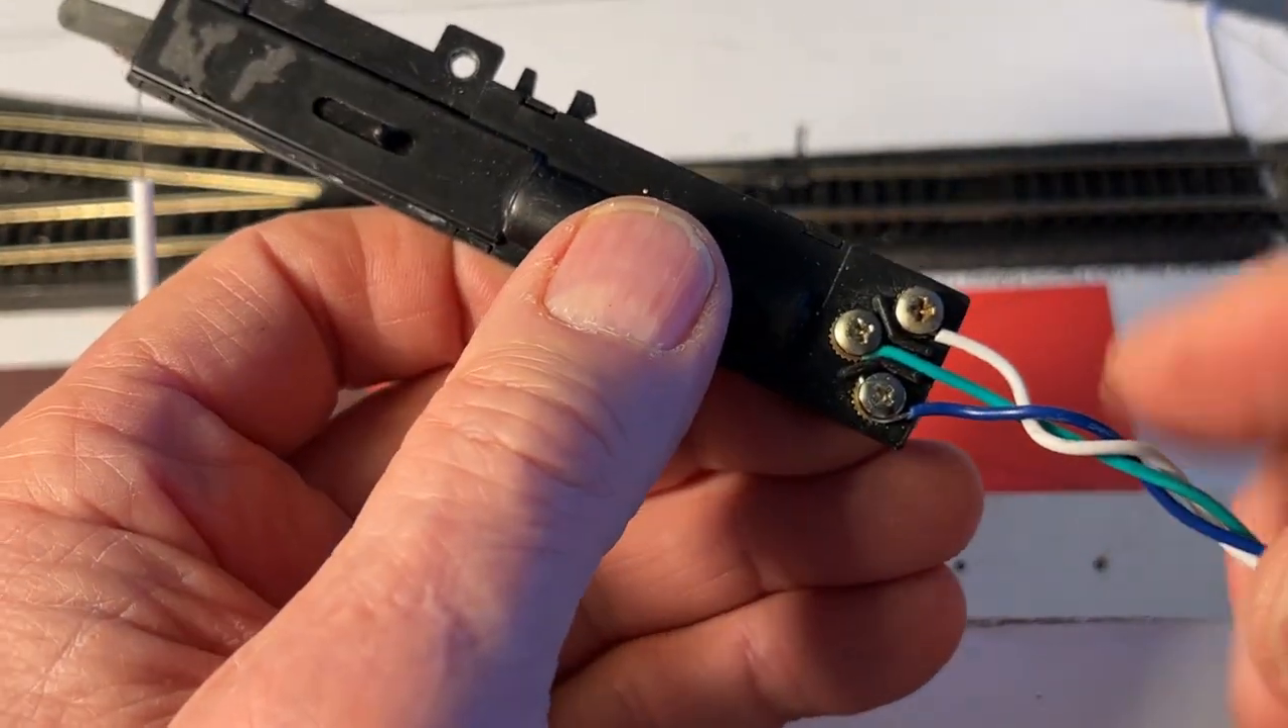You see, I've put the three wires, attached the three wires to the back.